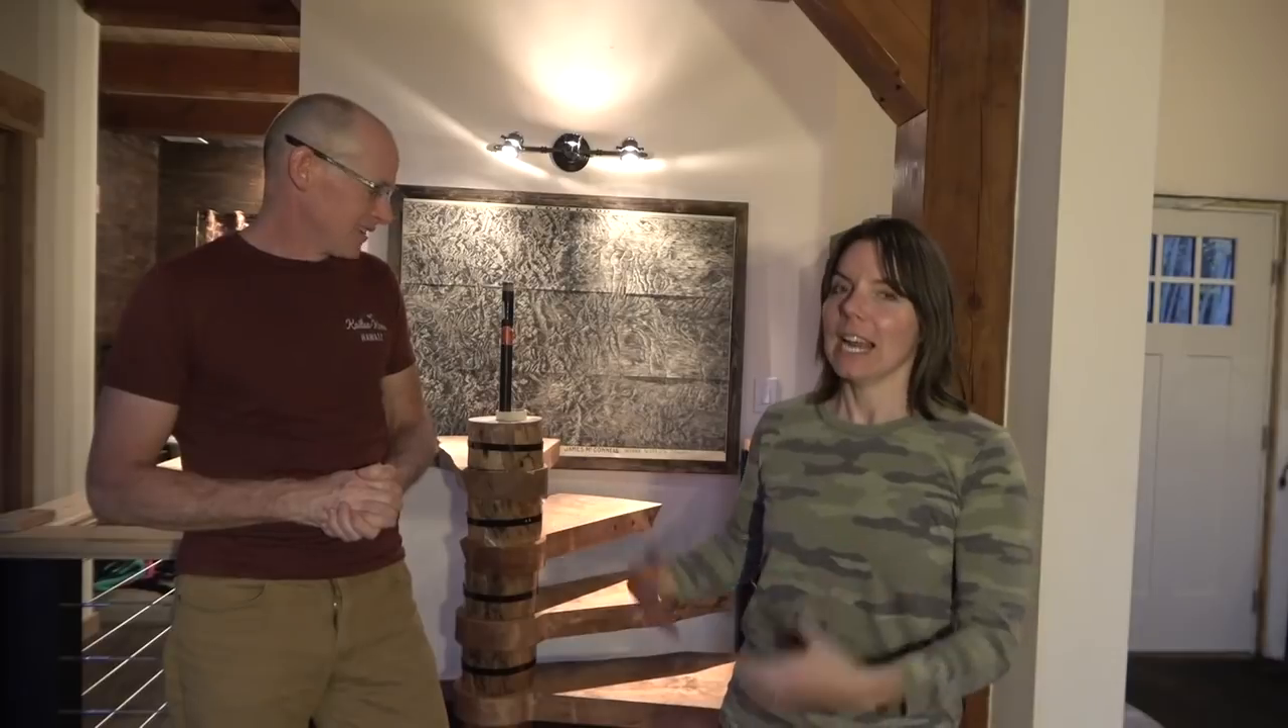It's been a while since we've done the first stage of the stairs and there's still no railing on it and that's definitely a code issue.